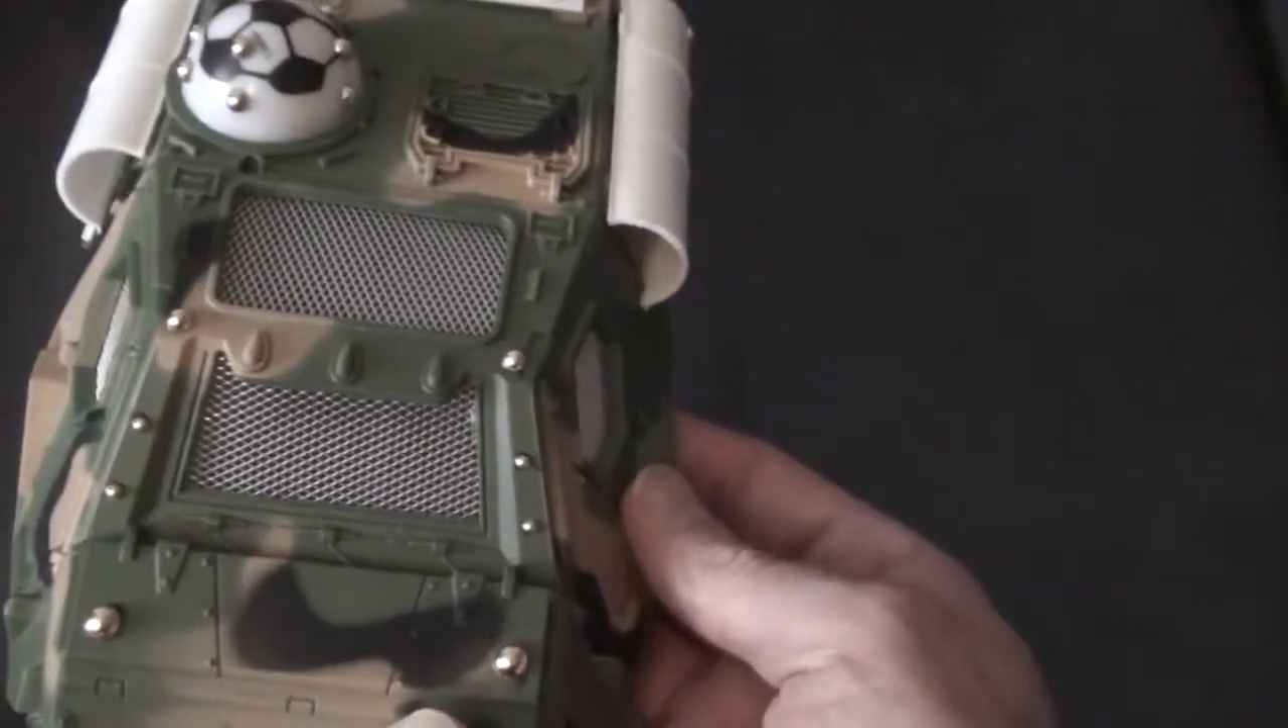So I'm keeping them and all I've done for the doors and the windows, as you can see, is I just backed them with some aluminium mesh from Halfords.